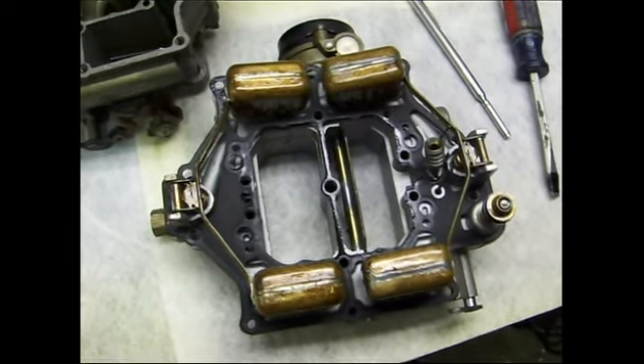So I'm going to go ahead and pull this top cover off. I've got the top cover off now, and like I say, I have rebuilt this carburetor before, but it was a long time ago and it sat on the shelf.